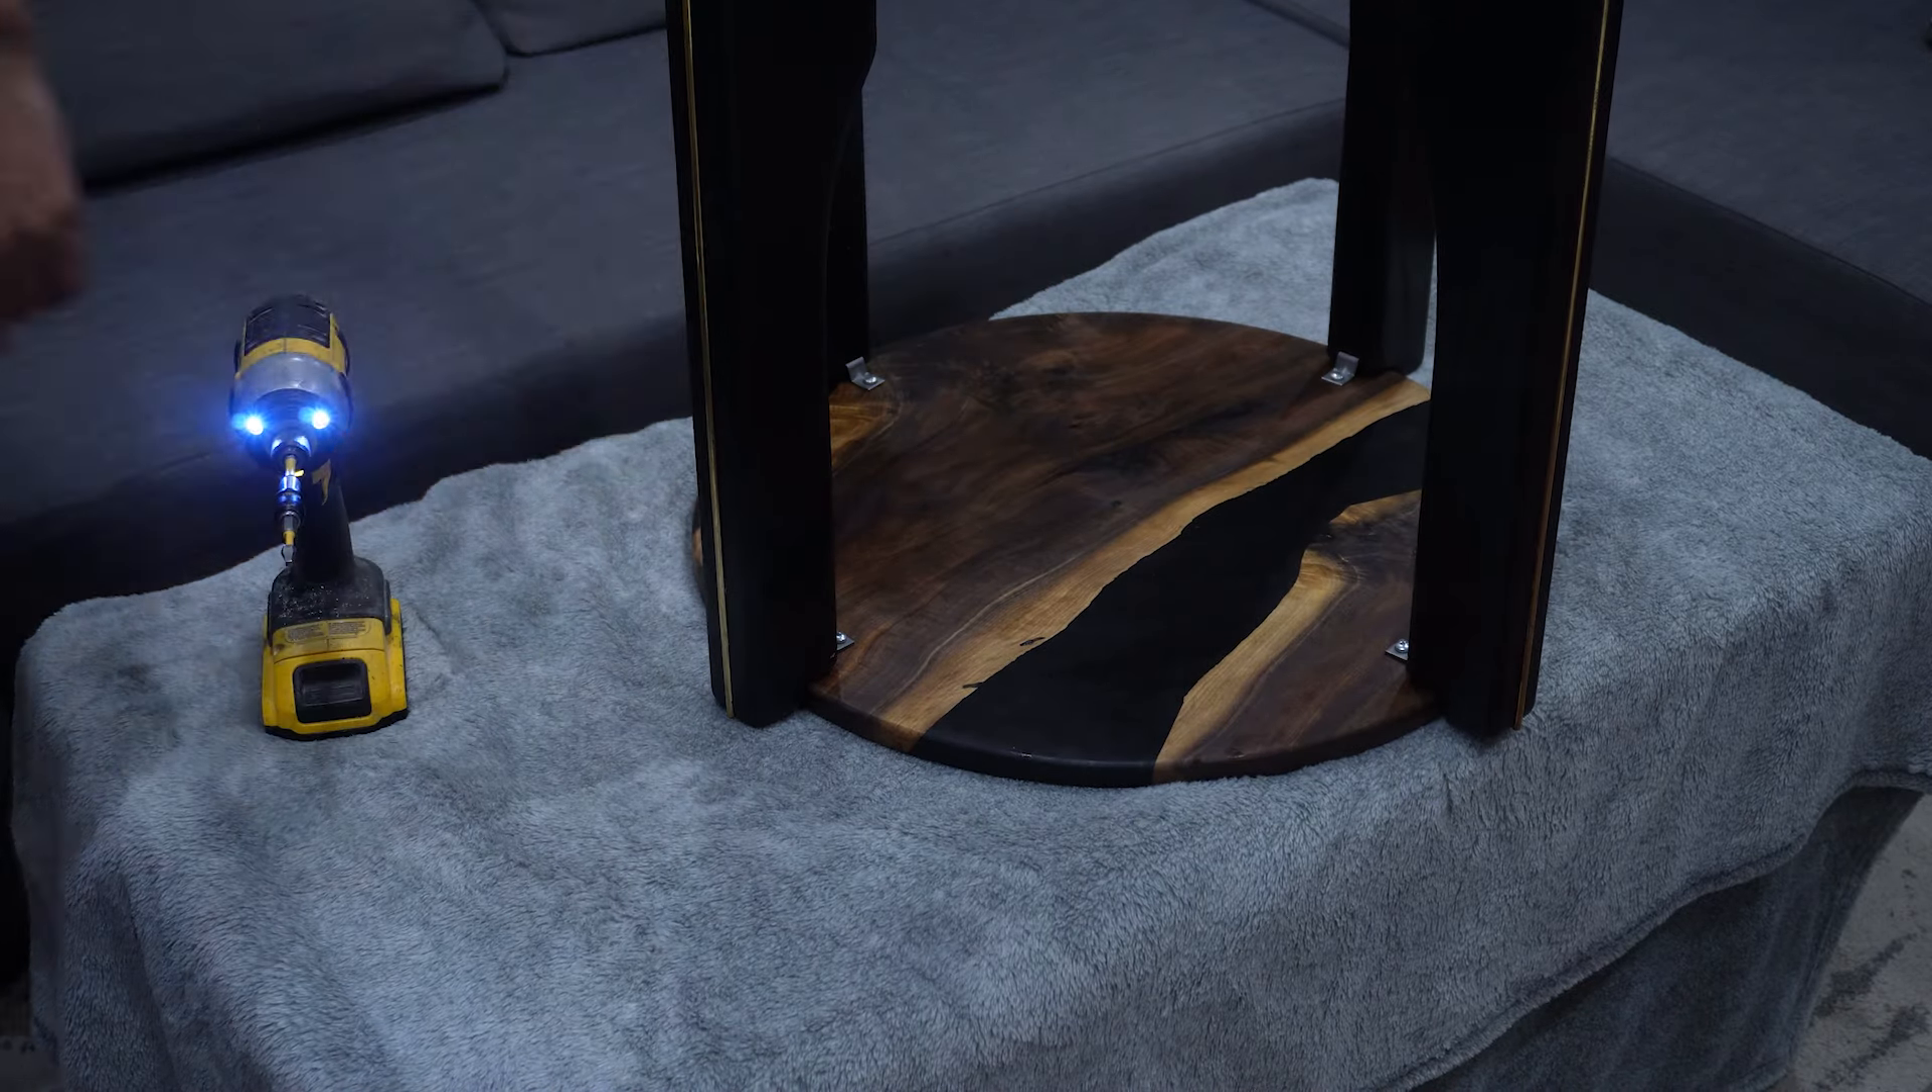So finally the assembly came together very nicely. I did this indoors because all of the pieces were finished and this is just me assembling it on my coffee table.